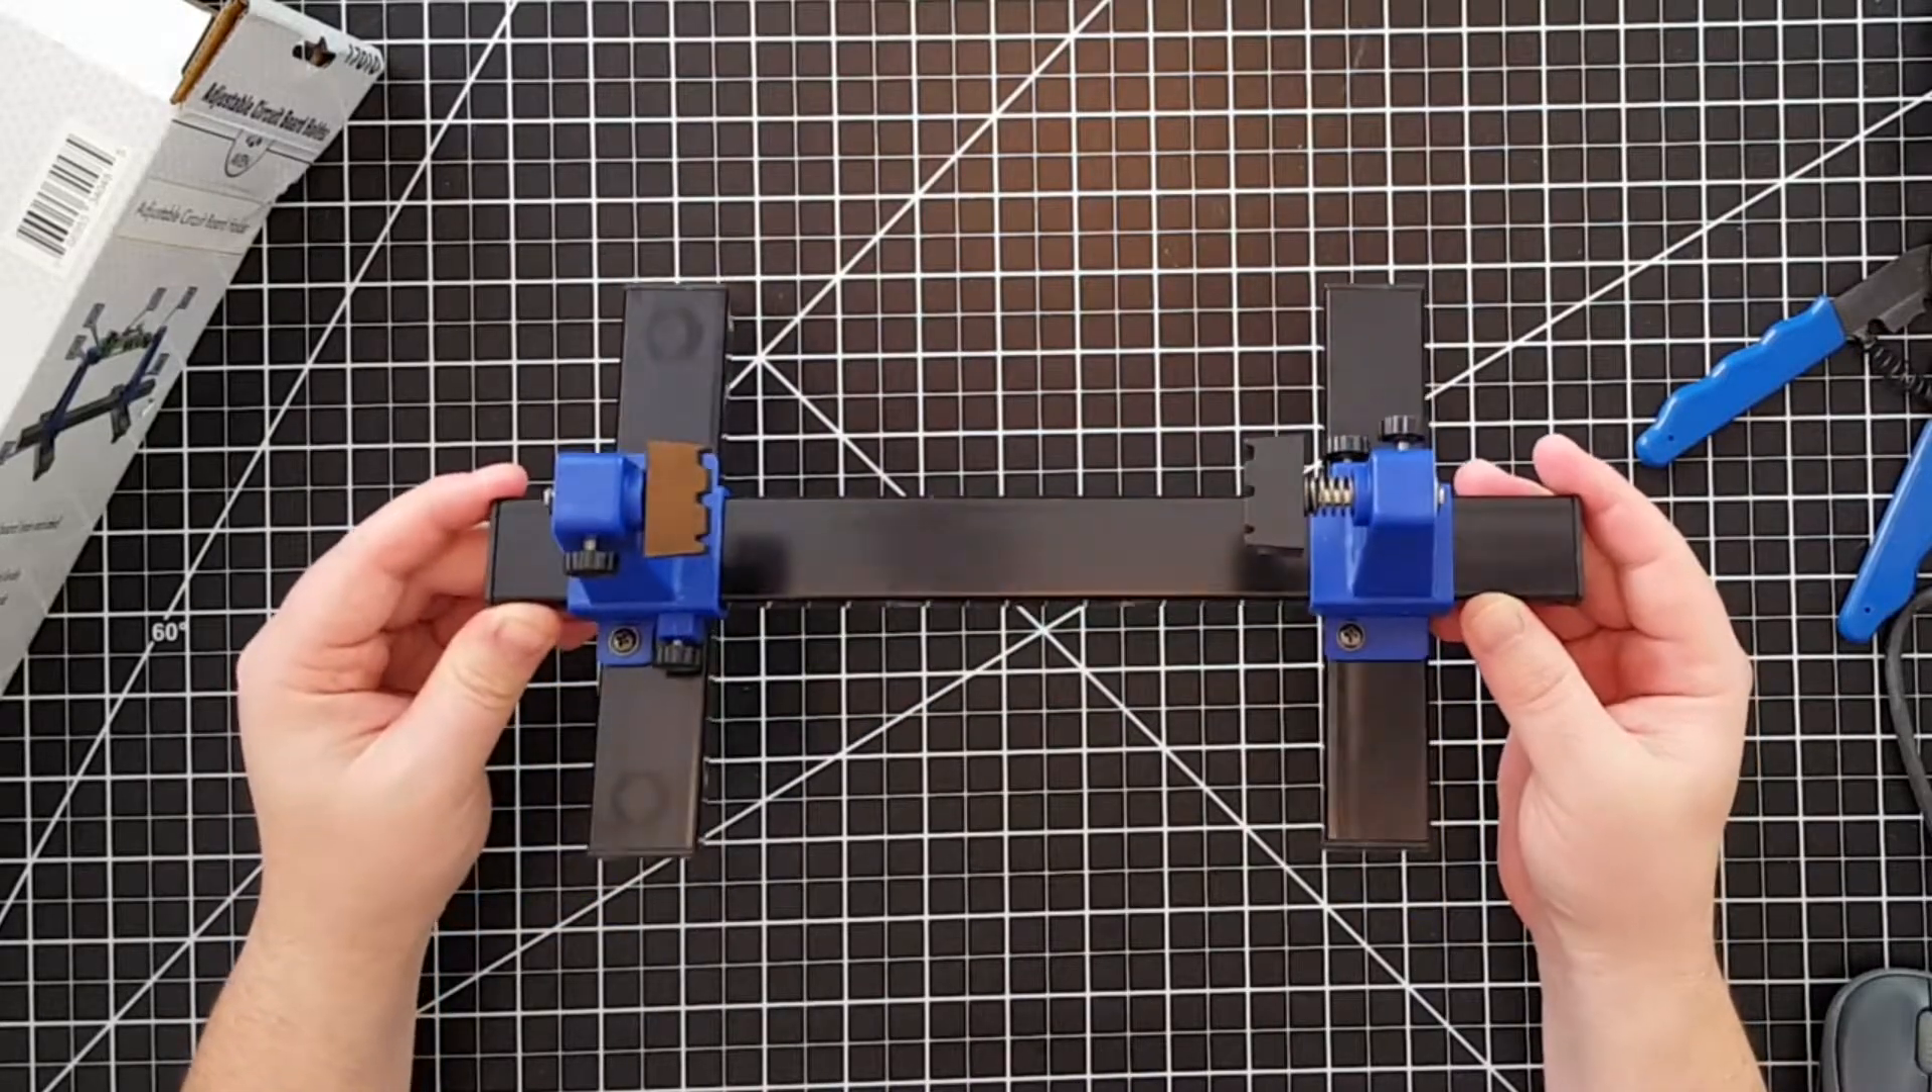So now we have our circuit board holder all assembled, uh, very easy.